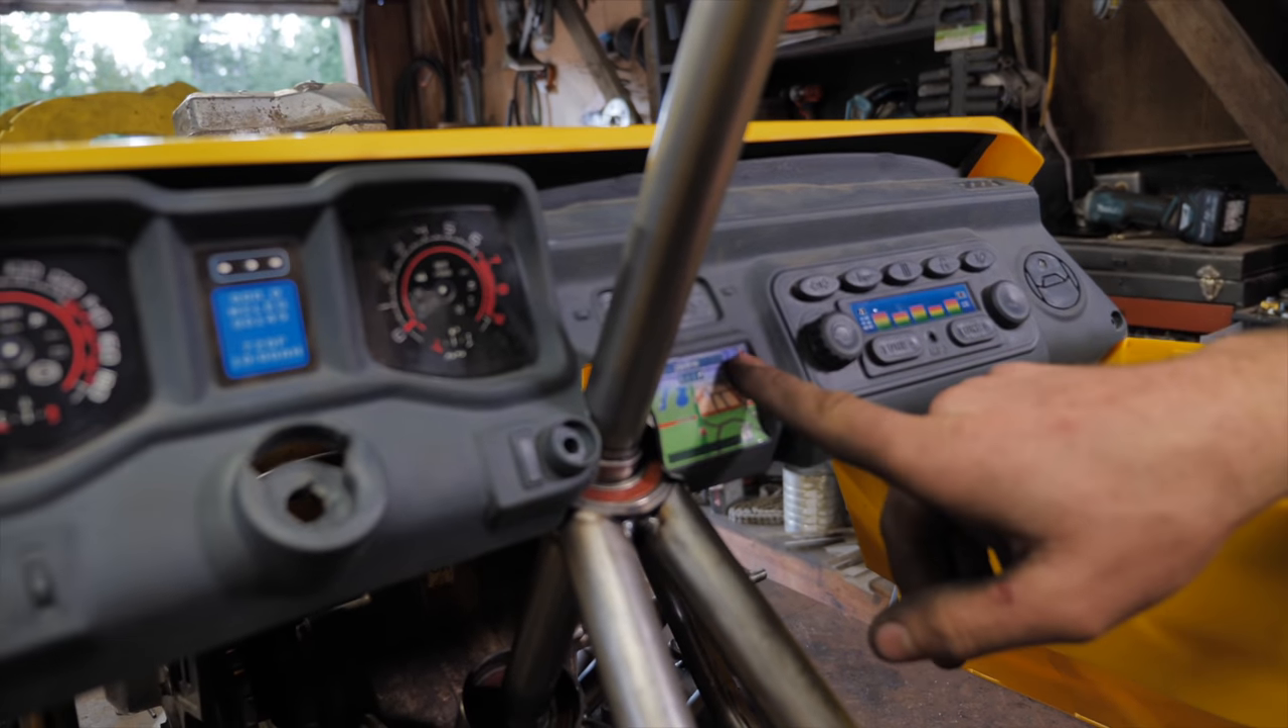We even got the dash on look at that.